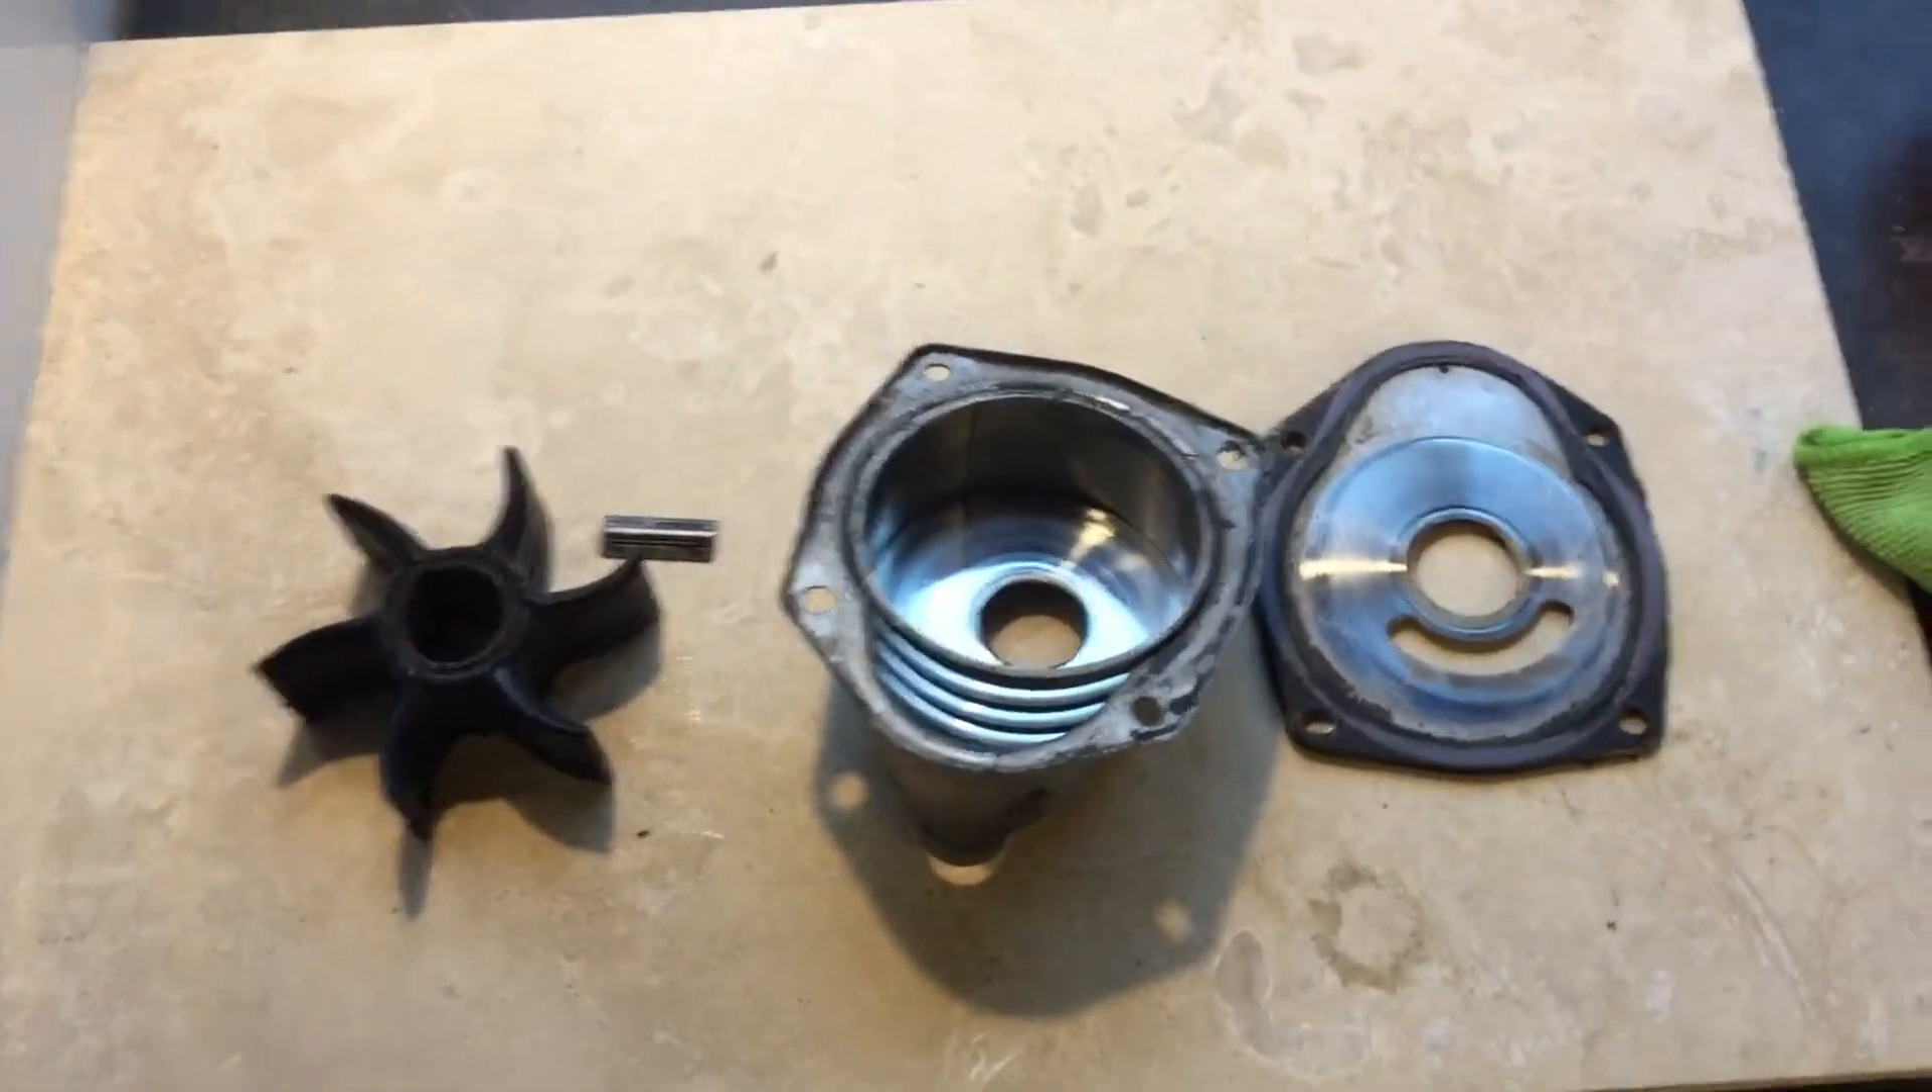This is the impeller removed from the housing and together with the backing plate.